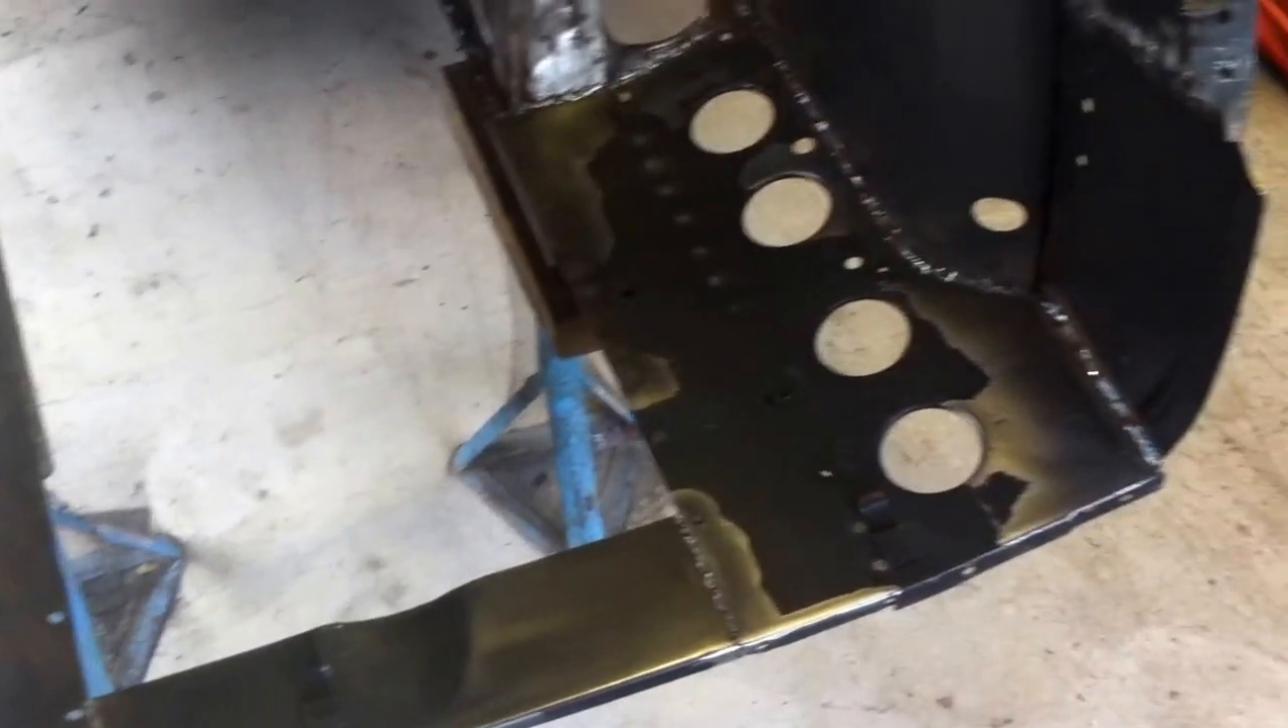Another job I did fairly recently was to put in that engine bay floor side, which I think turned out quite well.